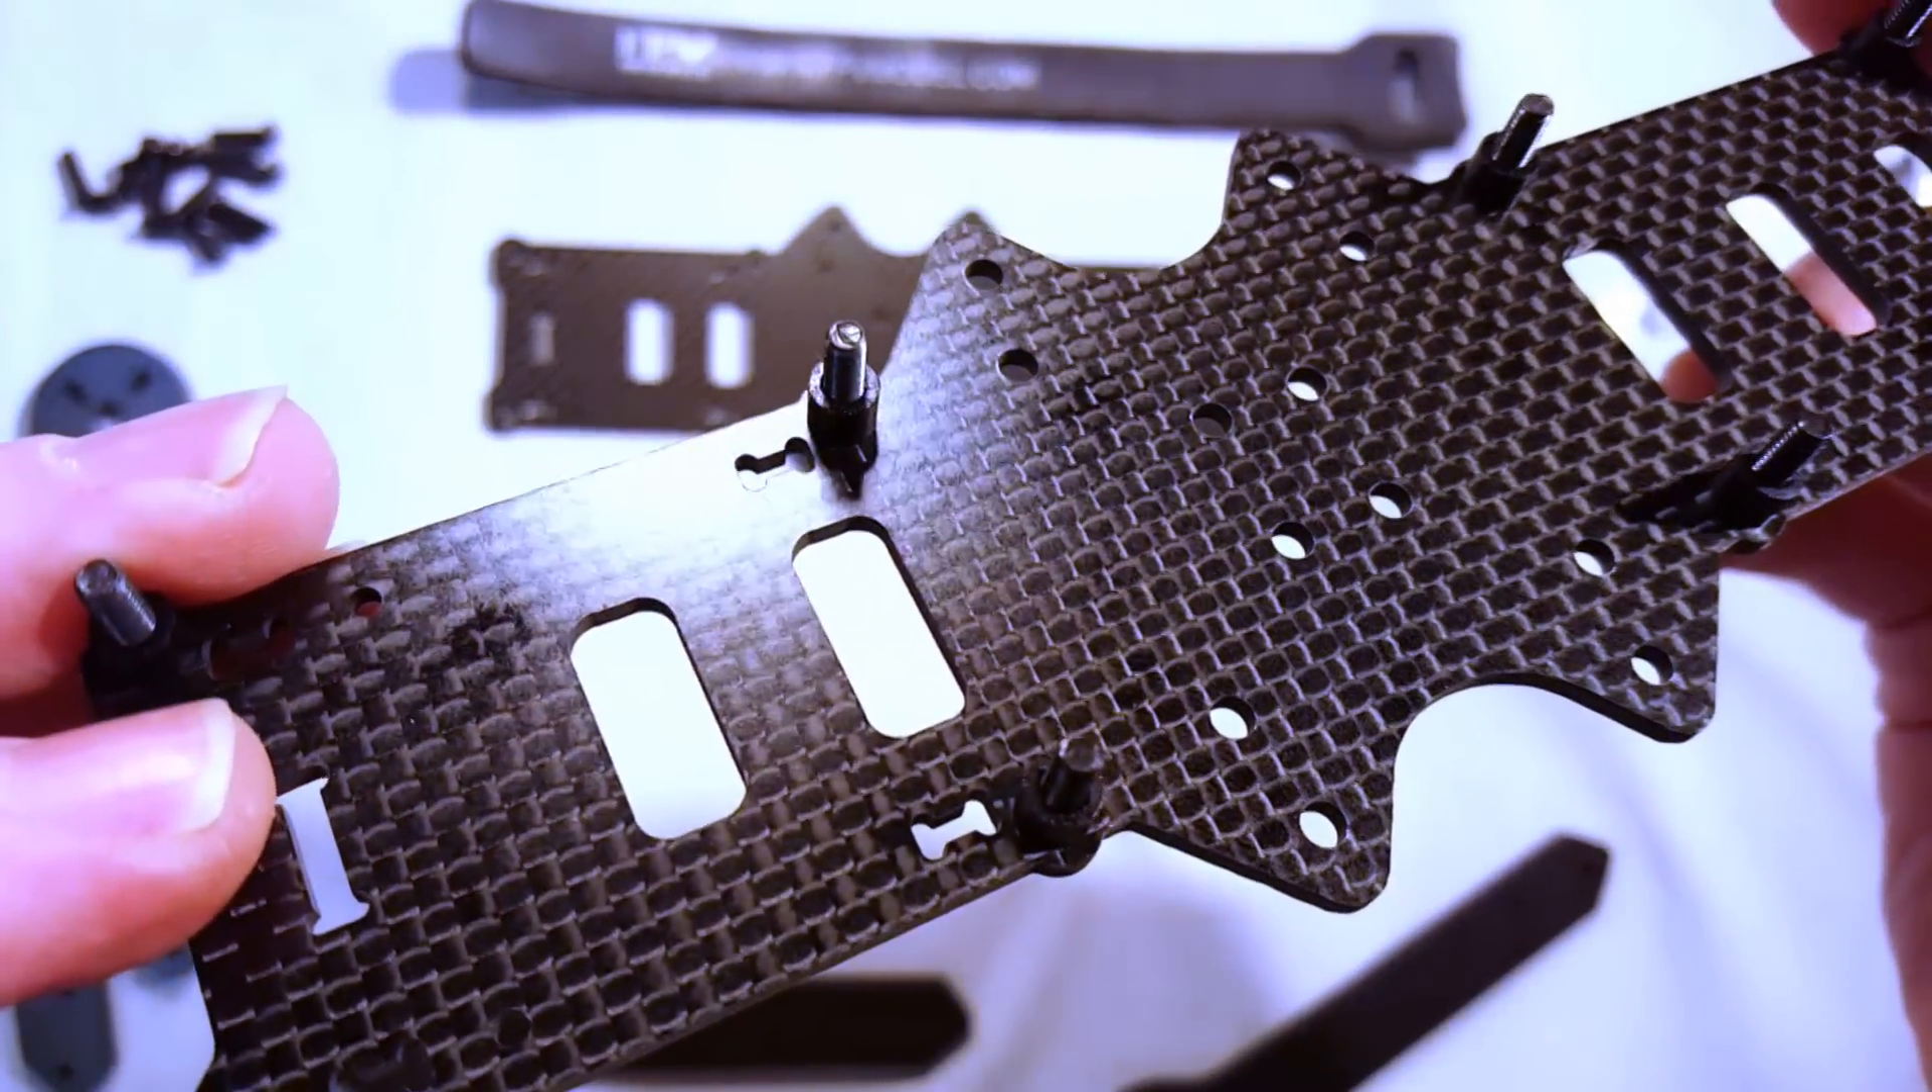Okay so i've gotten all of my standoffs put on my four millimeter standoffs.